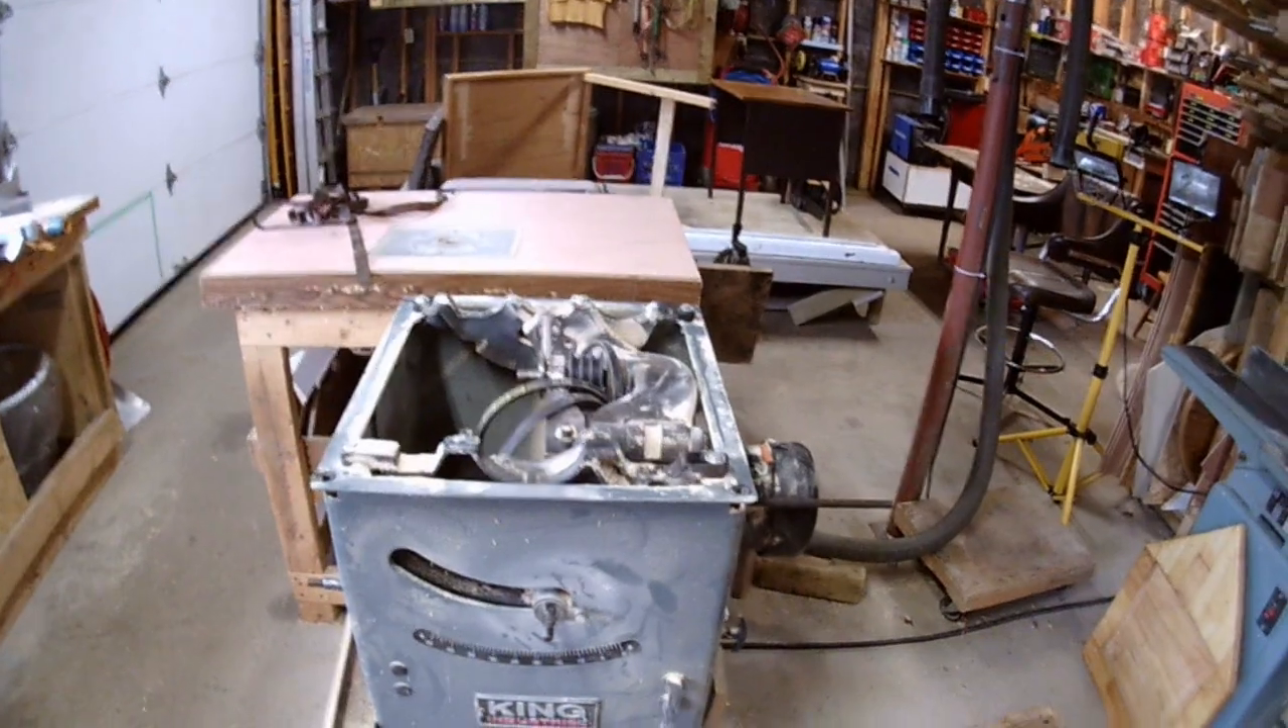The top just lifted right off piece of cake.